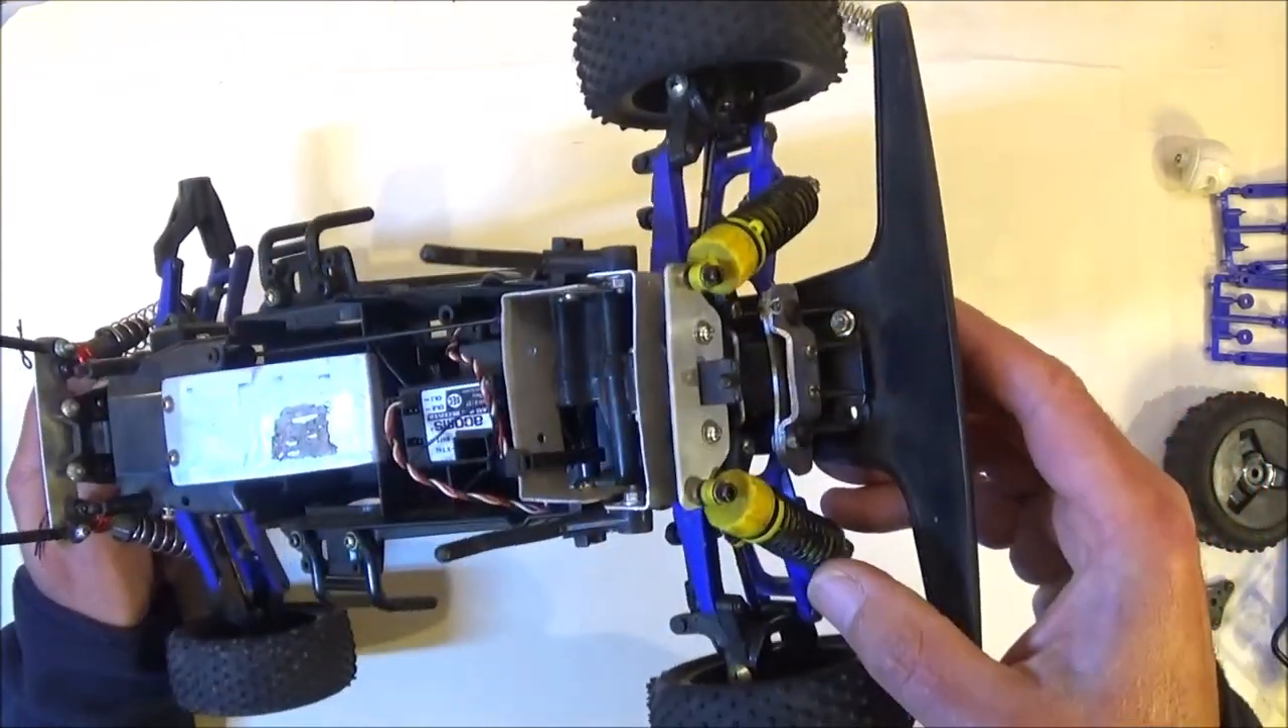As you can see I've adapted this to four shocks so two shocks at the front instead of the one that it used to have.